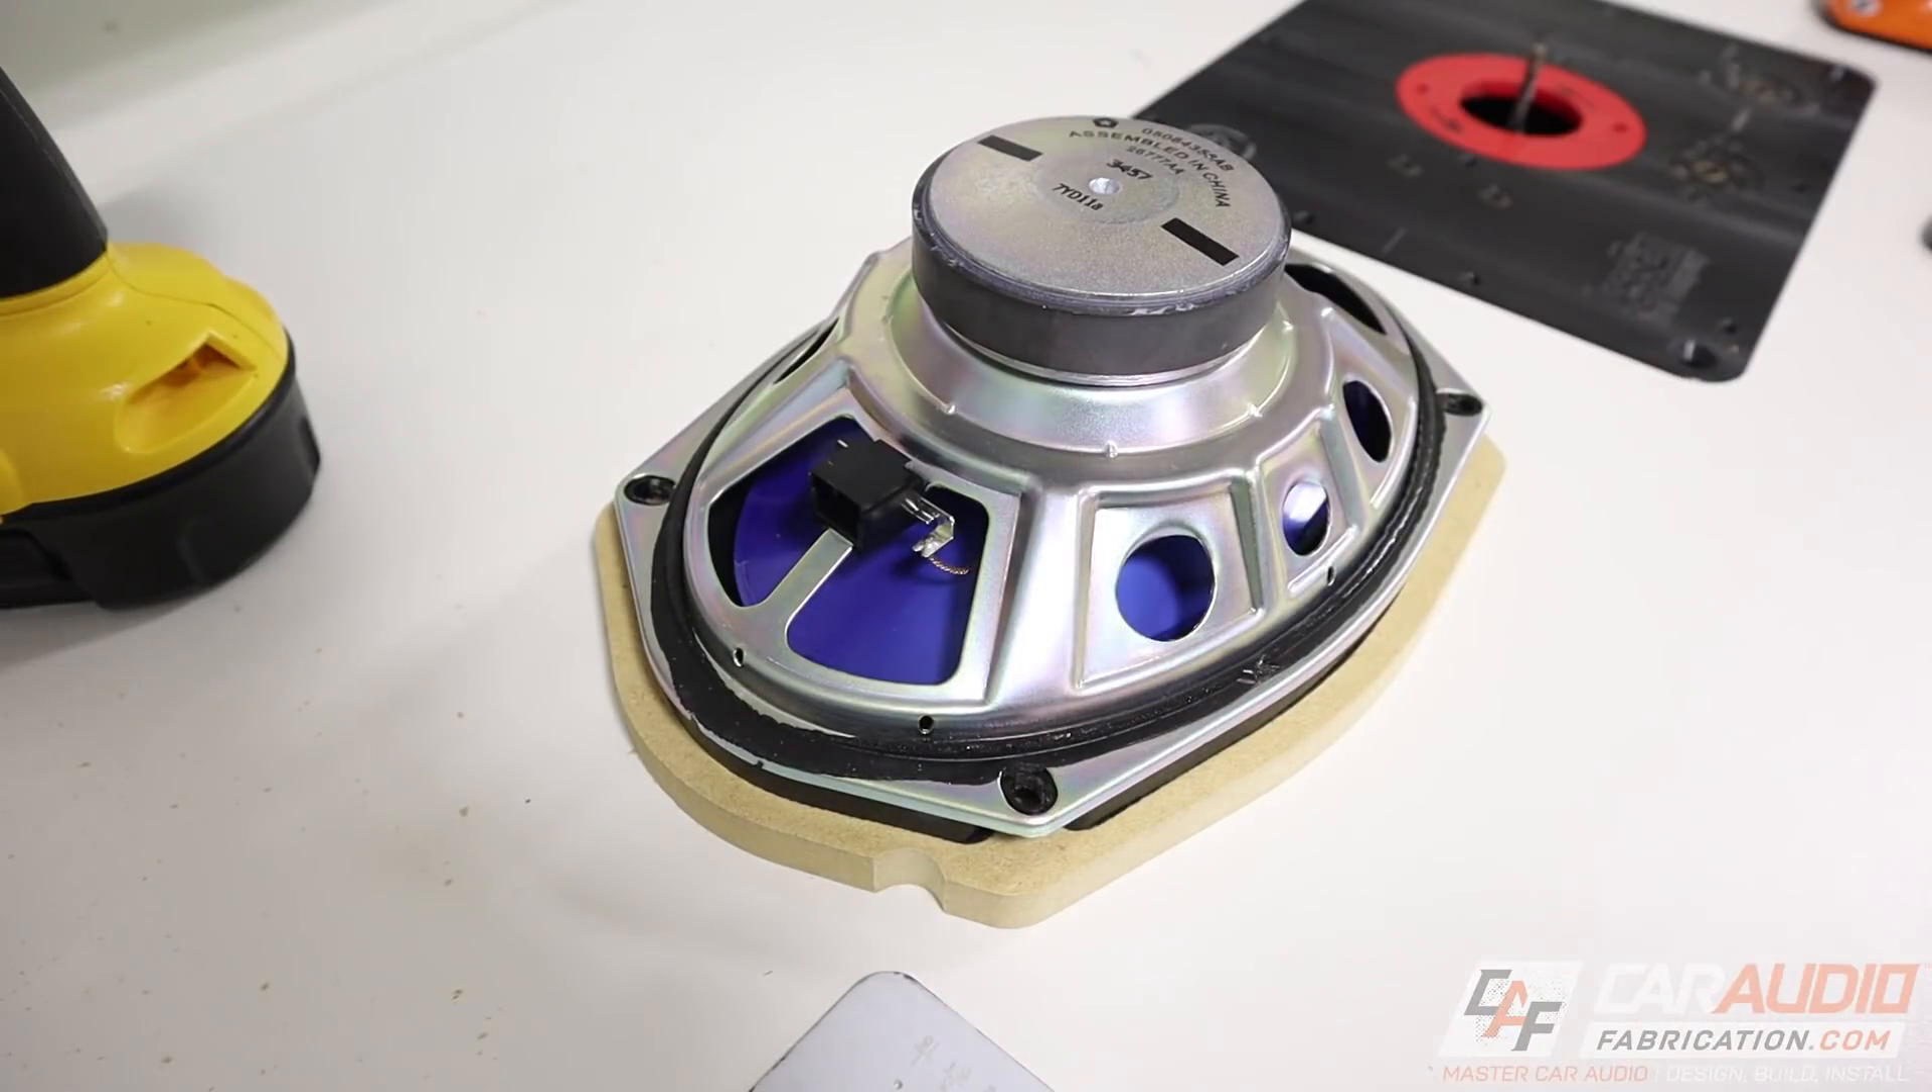I've just set the speaker on top here and carefully lined it up because I want to transfer these mounting holes to my template before I start copying the things to plastic.